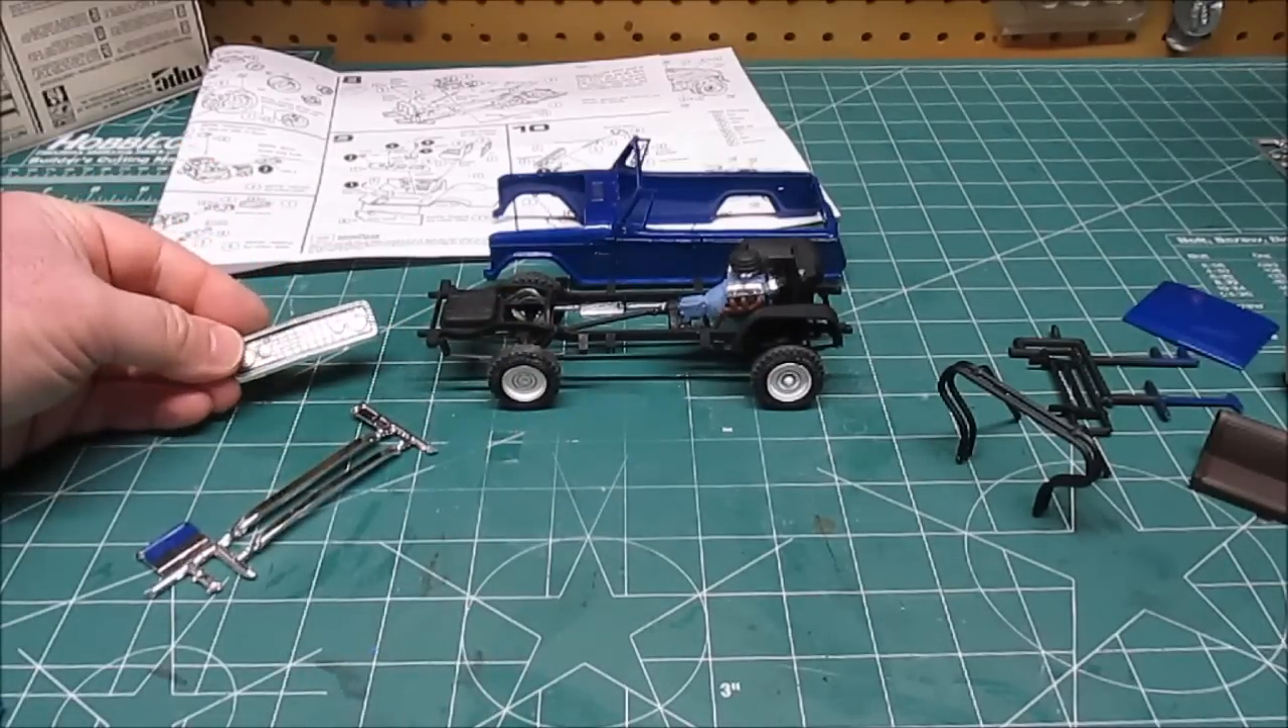I still have to mount the bumpers.